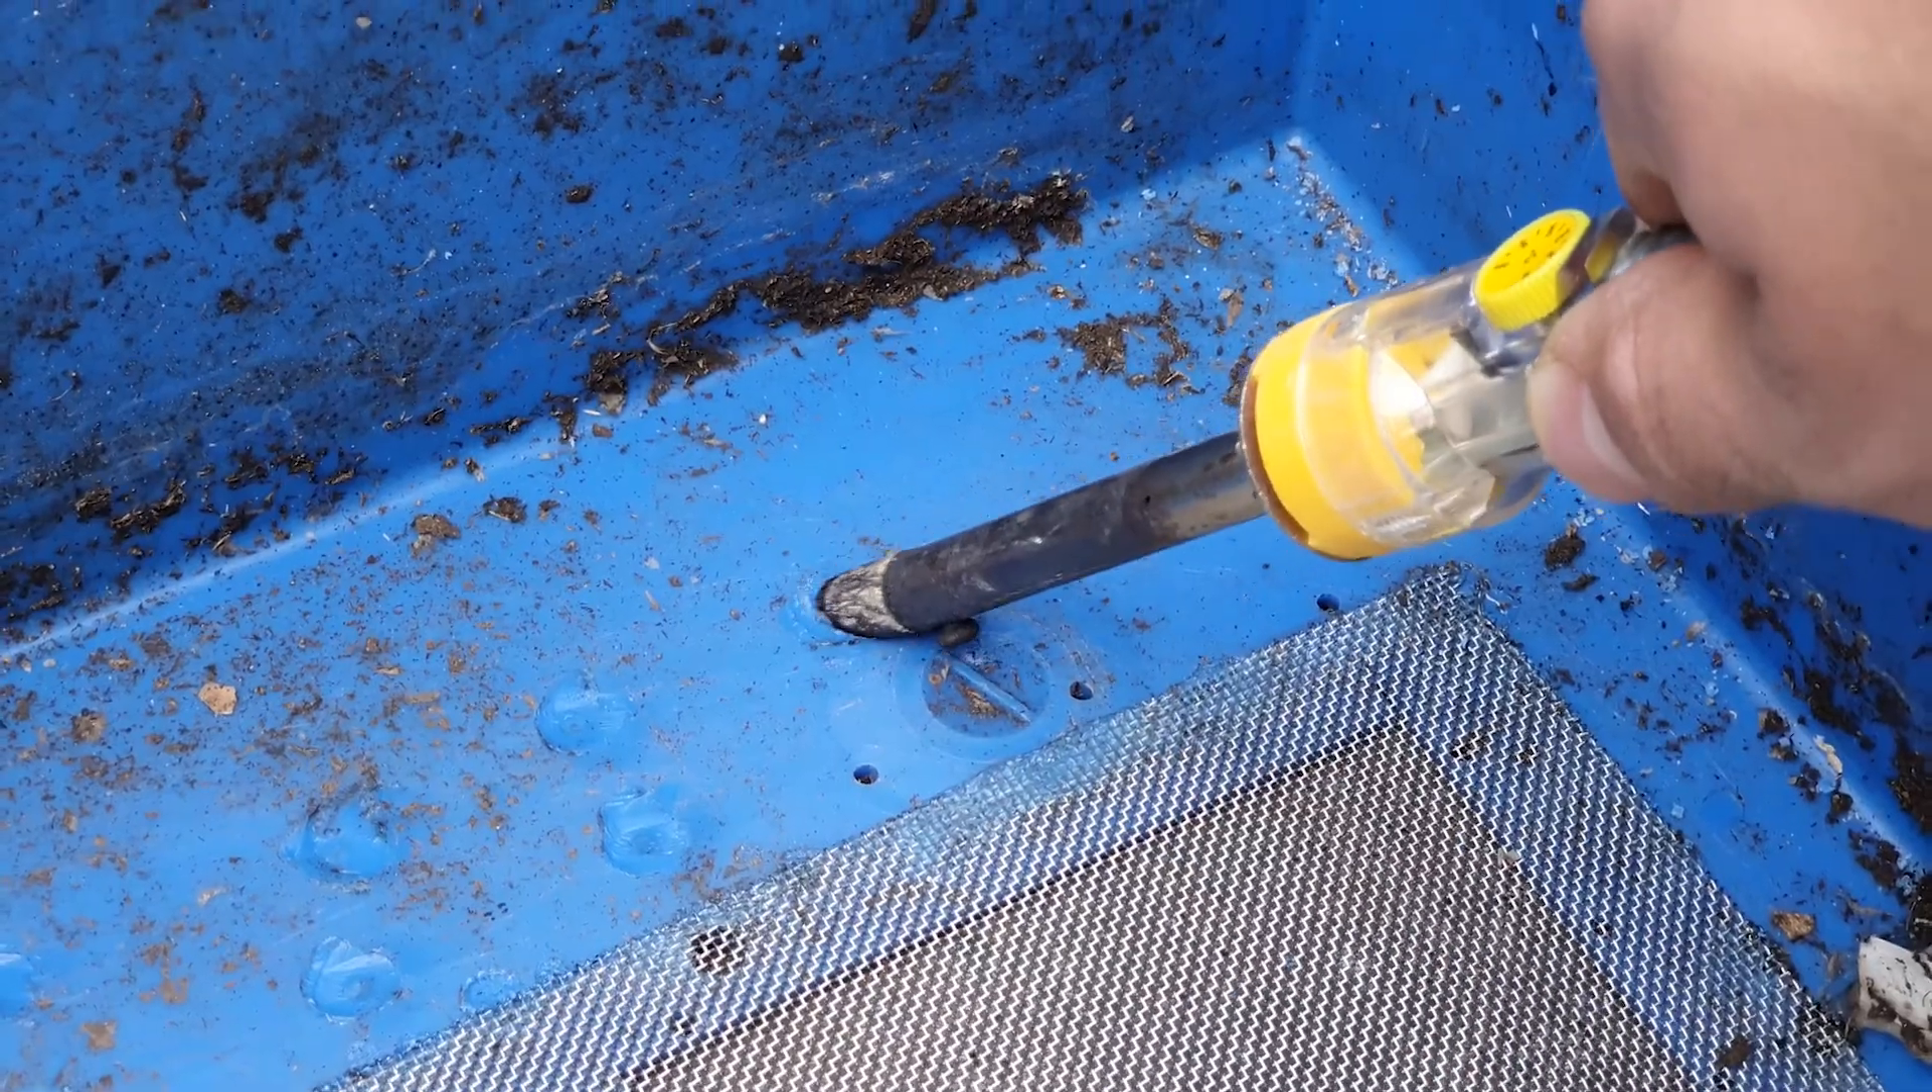The mesh does not cover all the drilling holes so there are about three rows of holes which can just be welded shut with surrounding plastic.